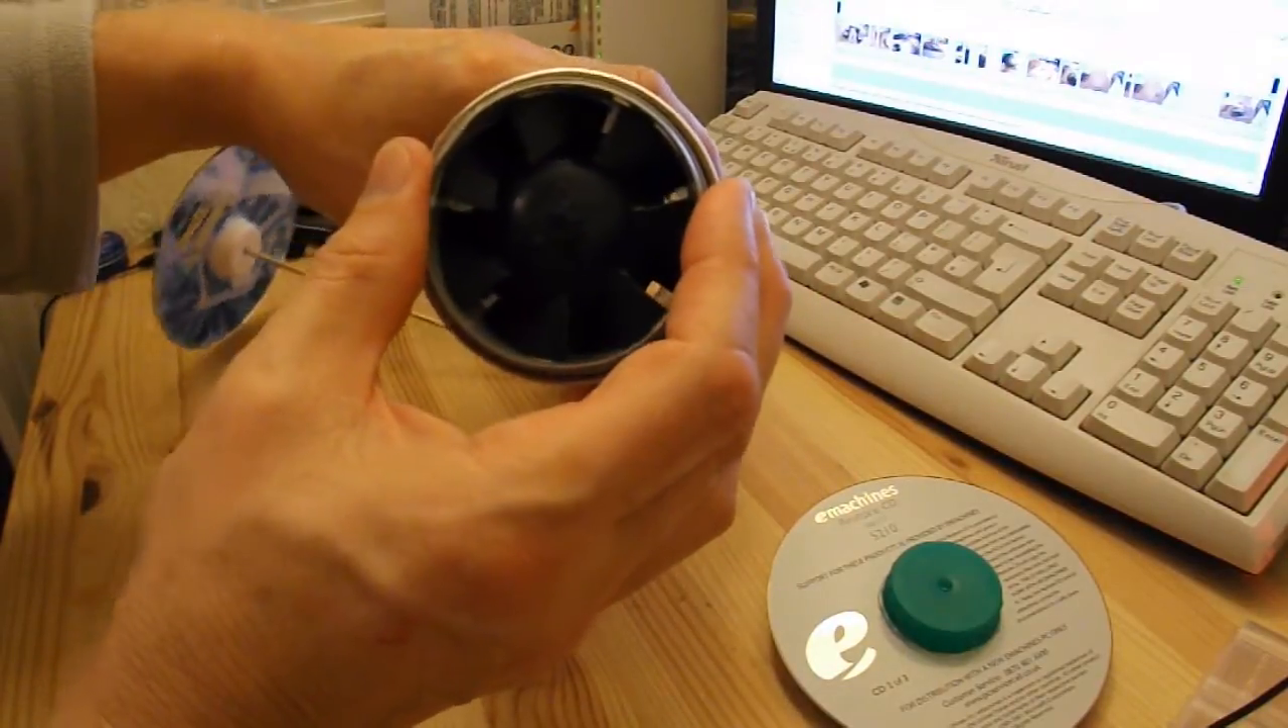This fella, the fan, is a nice fit right inside.